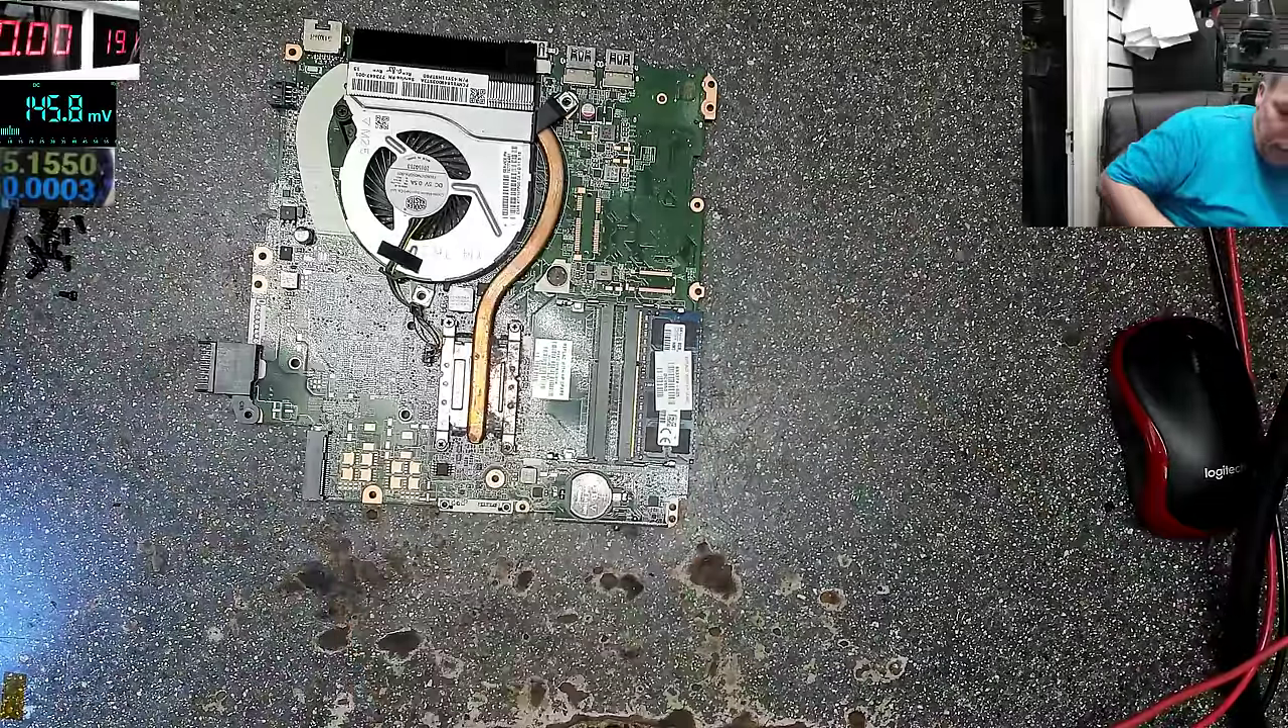Ok so the board is out and the board is looking good.